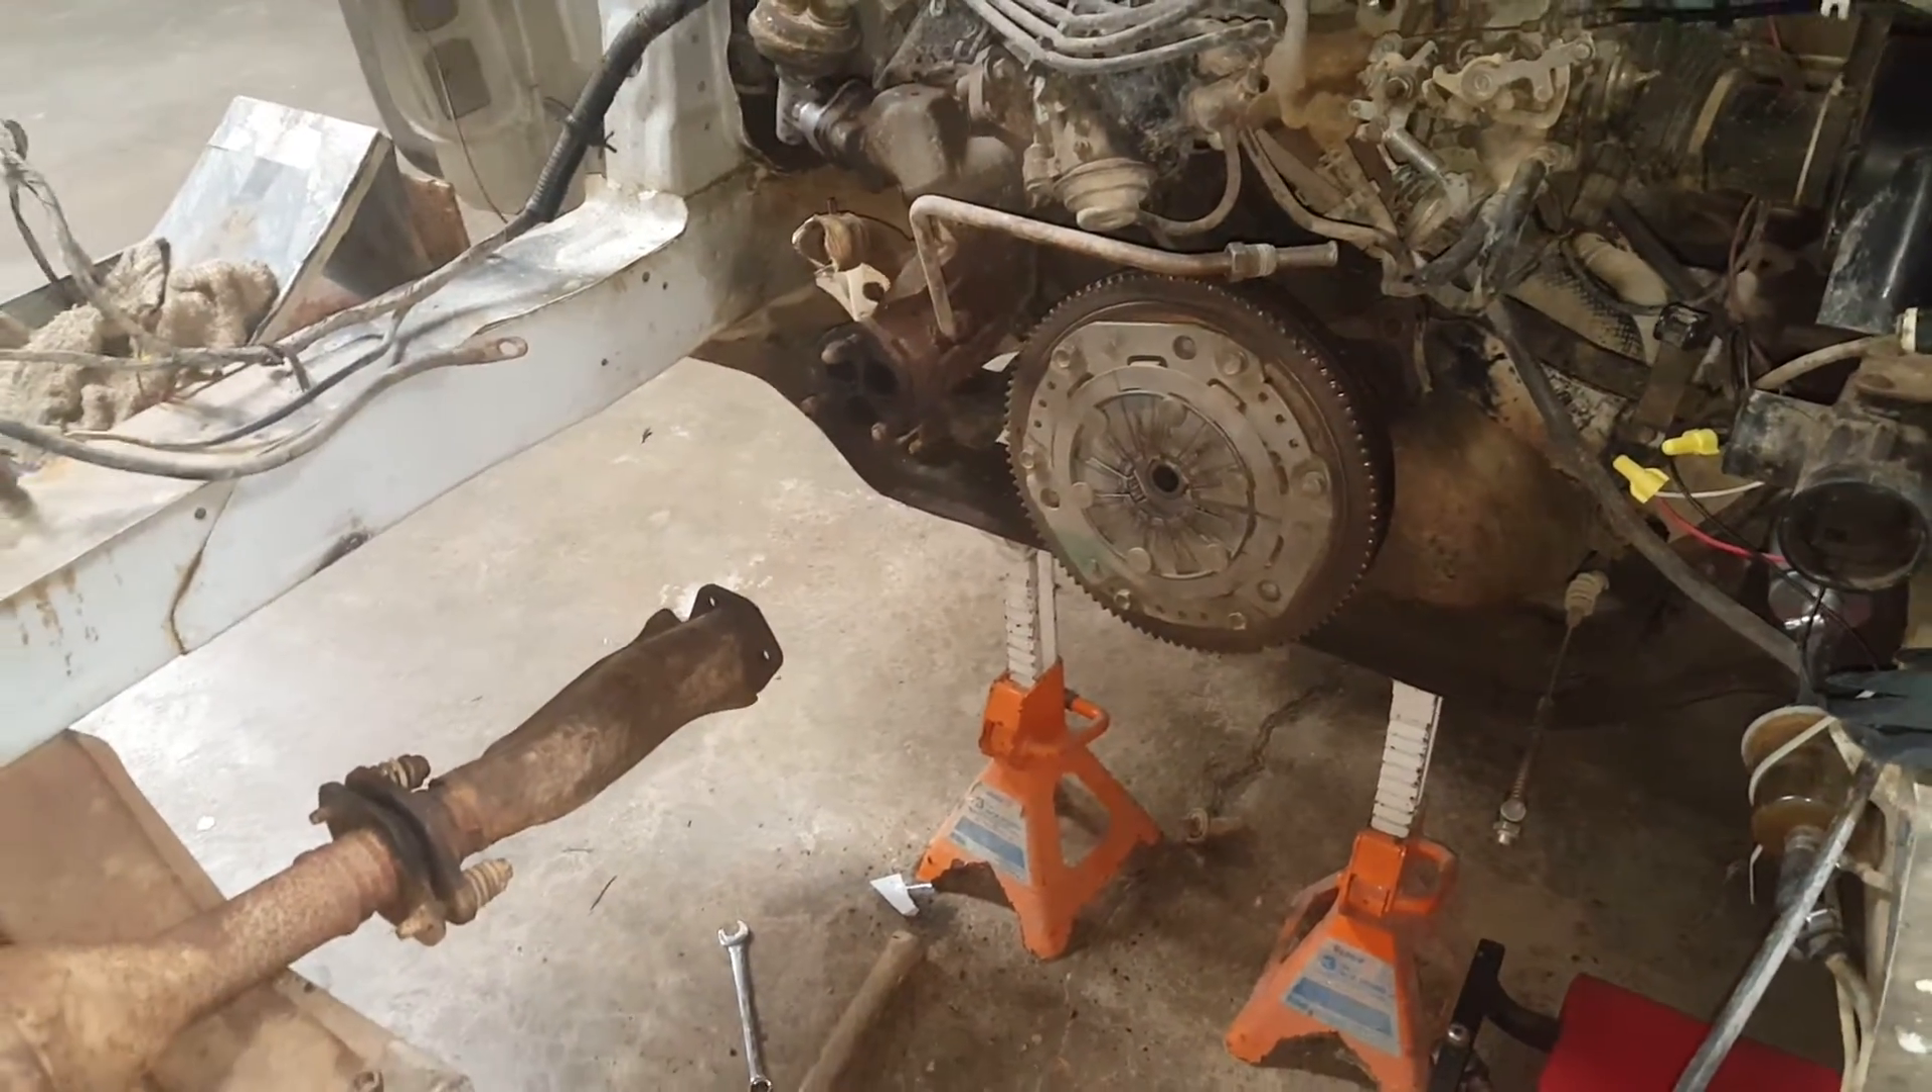So here's here's the engine with the transmission out.